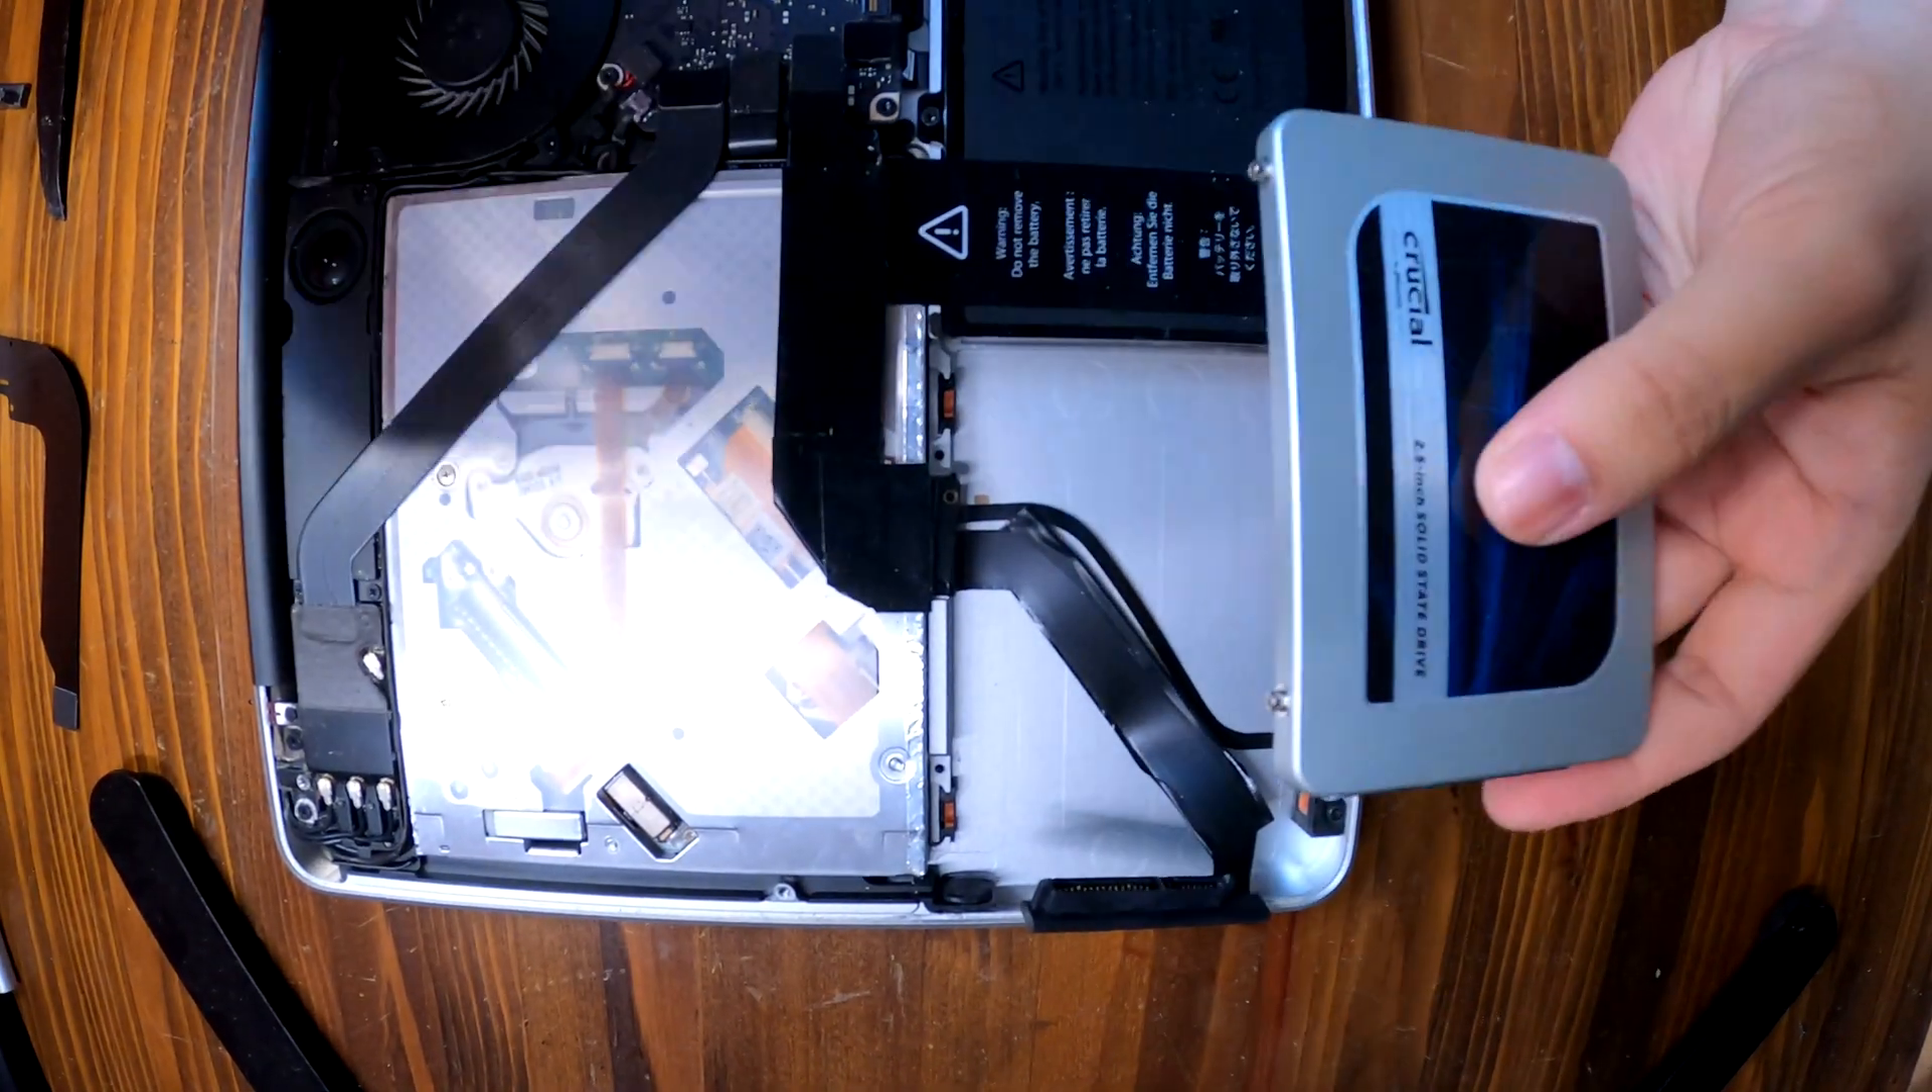And your storage device is now free.